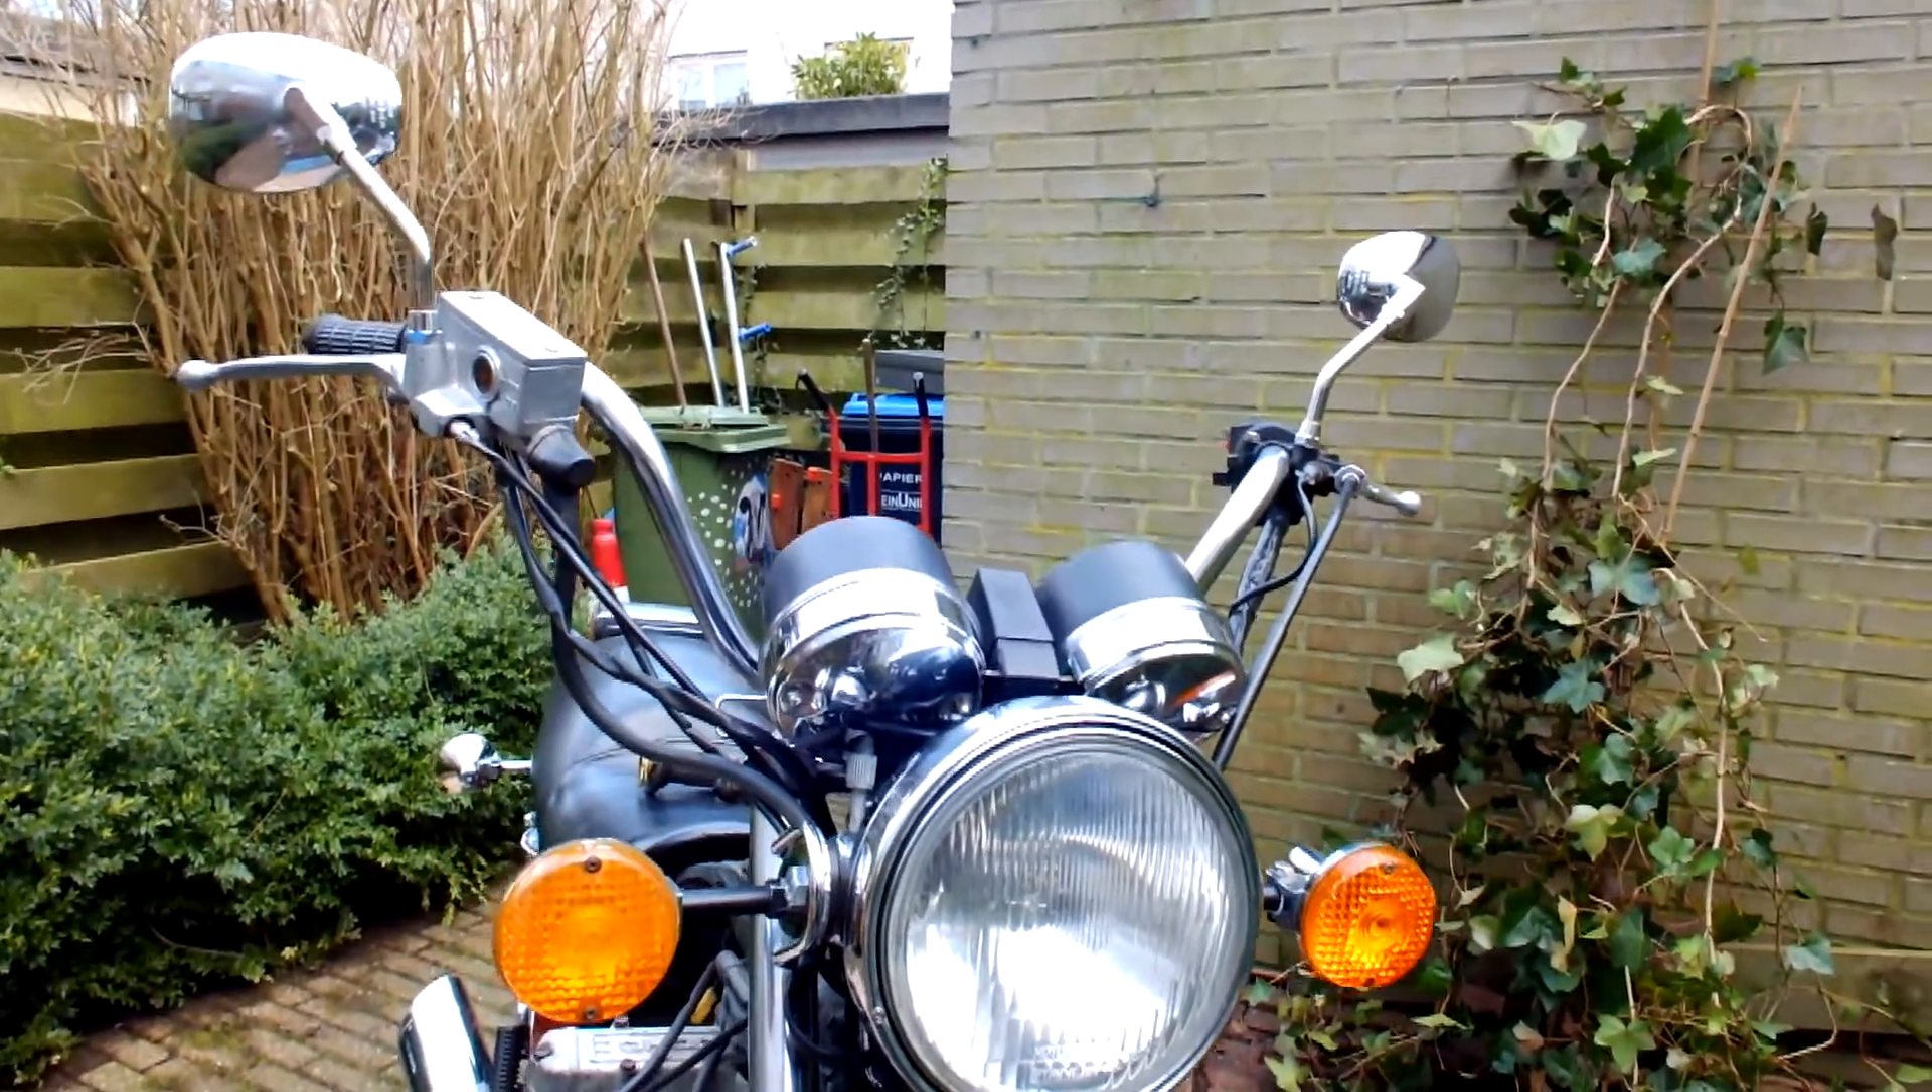I, at least for the moment, fixed on these original bars. As you can see here.